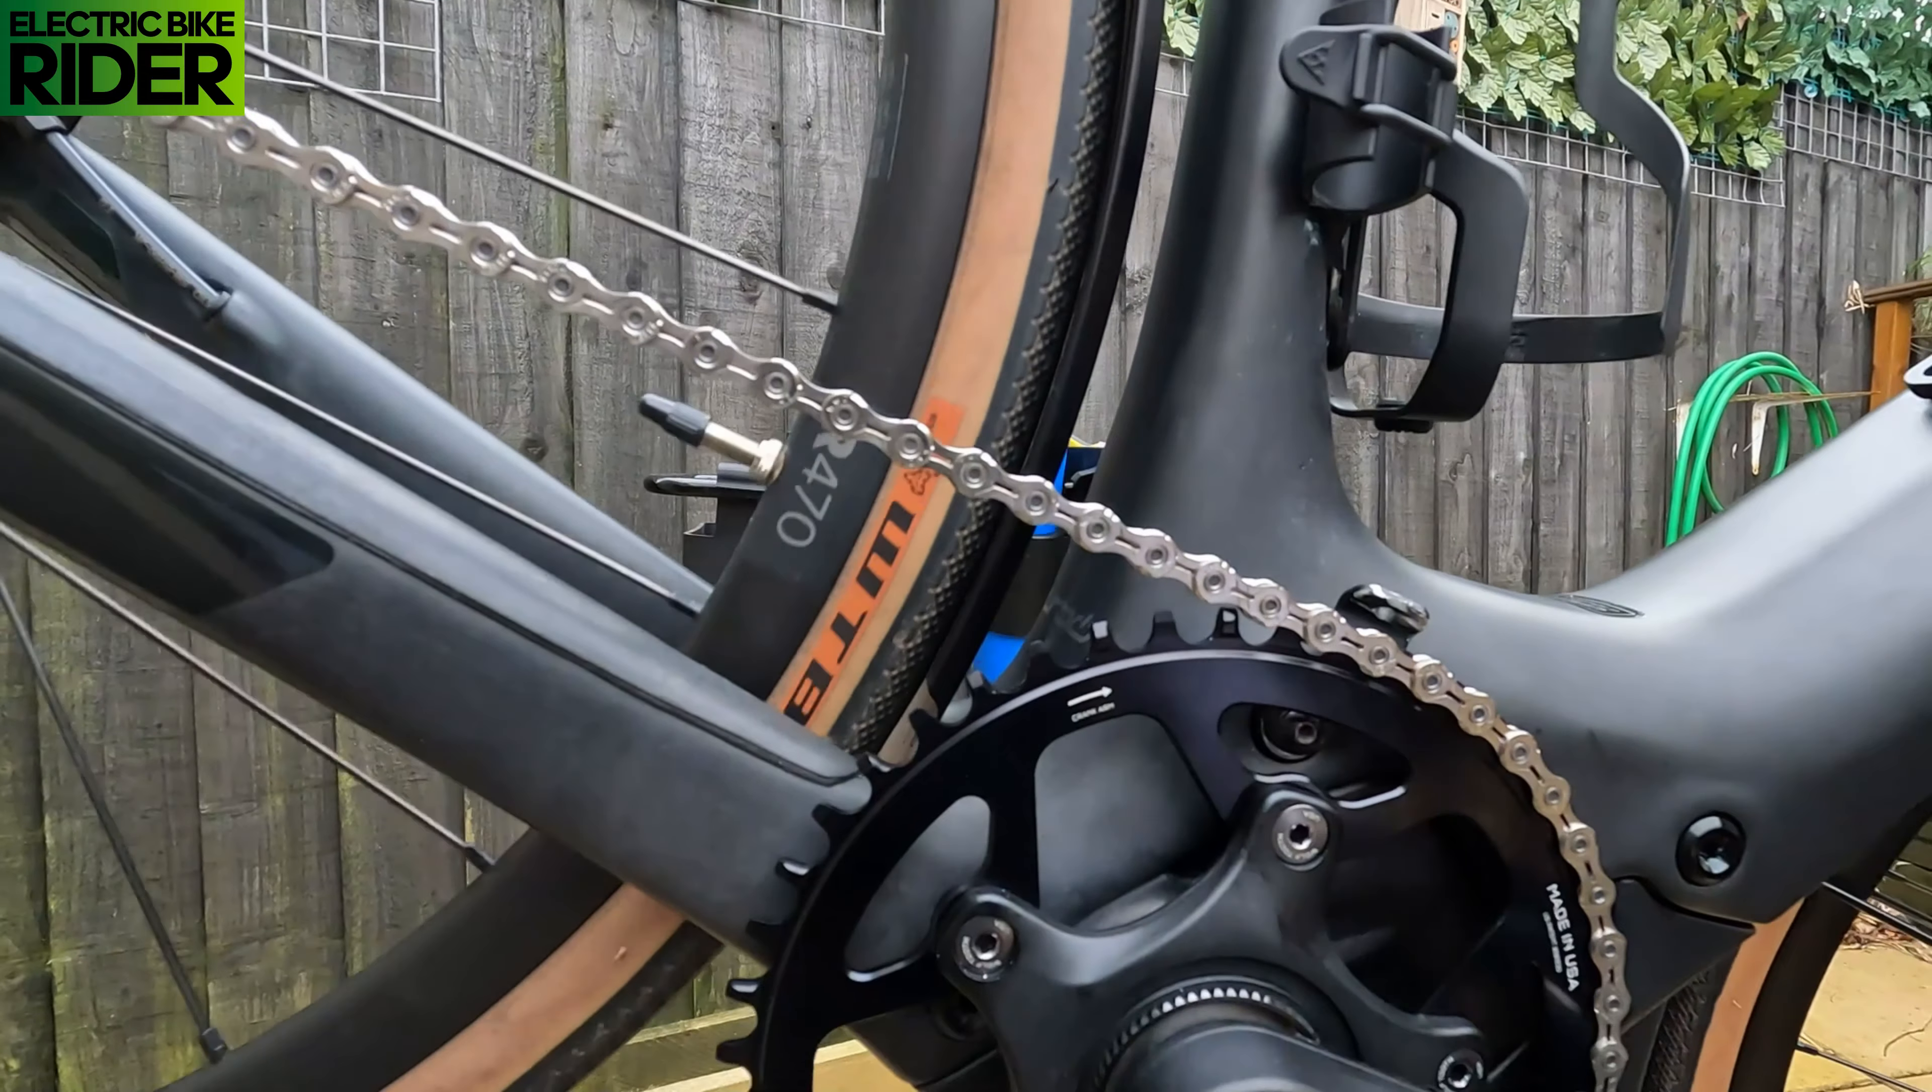That's my new chain on.